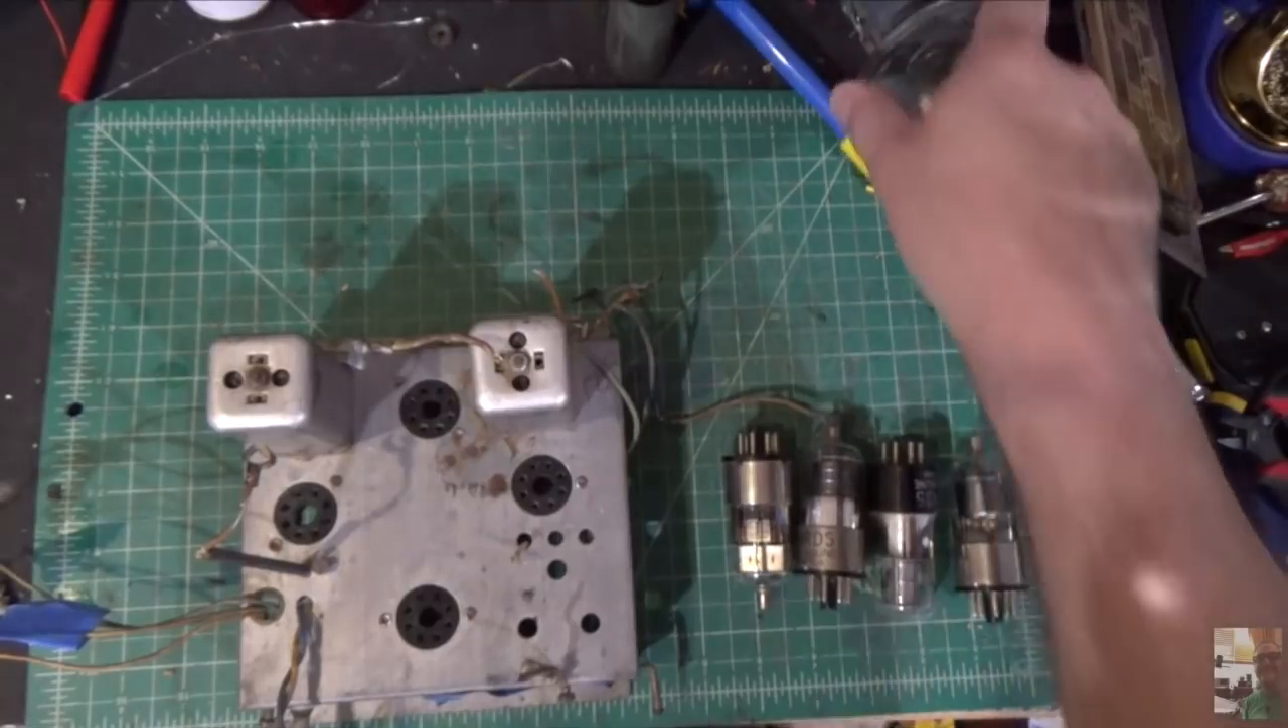So we removed all the tubes and the one thing that I did notice right away is that we've got a little rust here on the chassis.